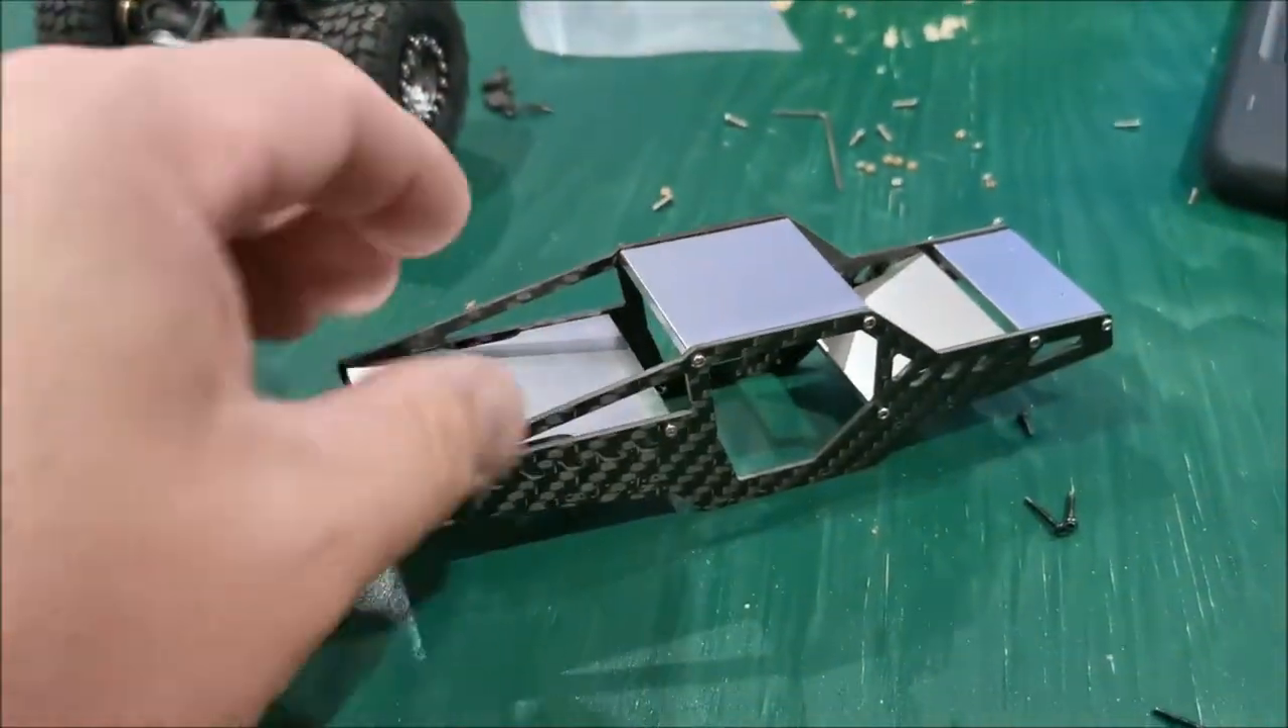So we have the frame here it's all put together.